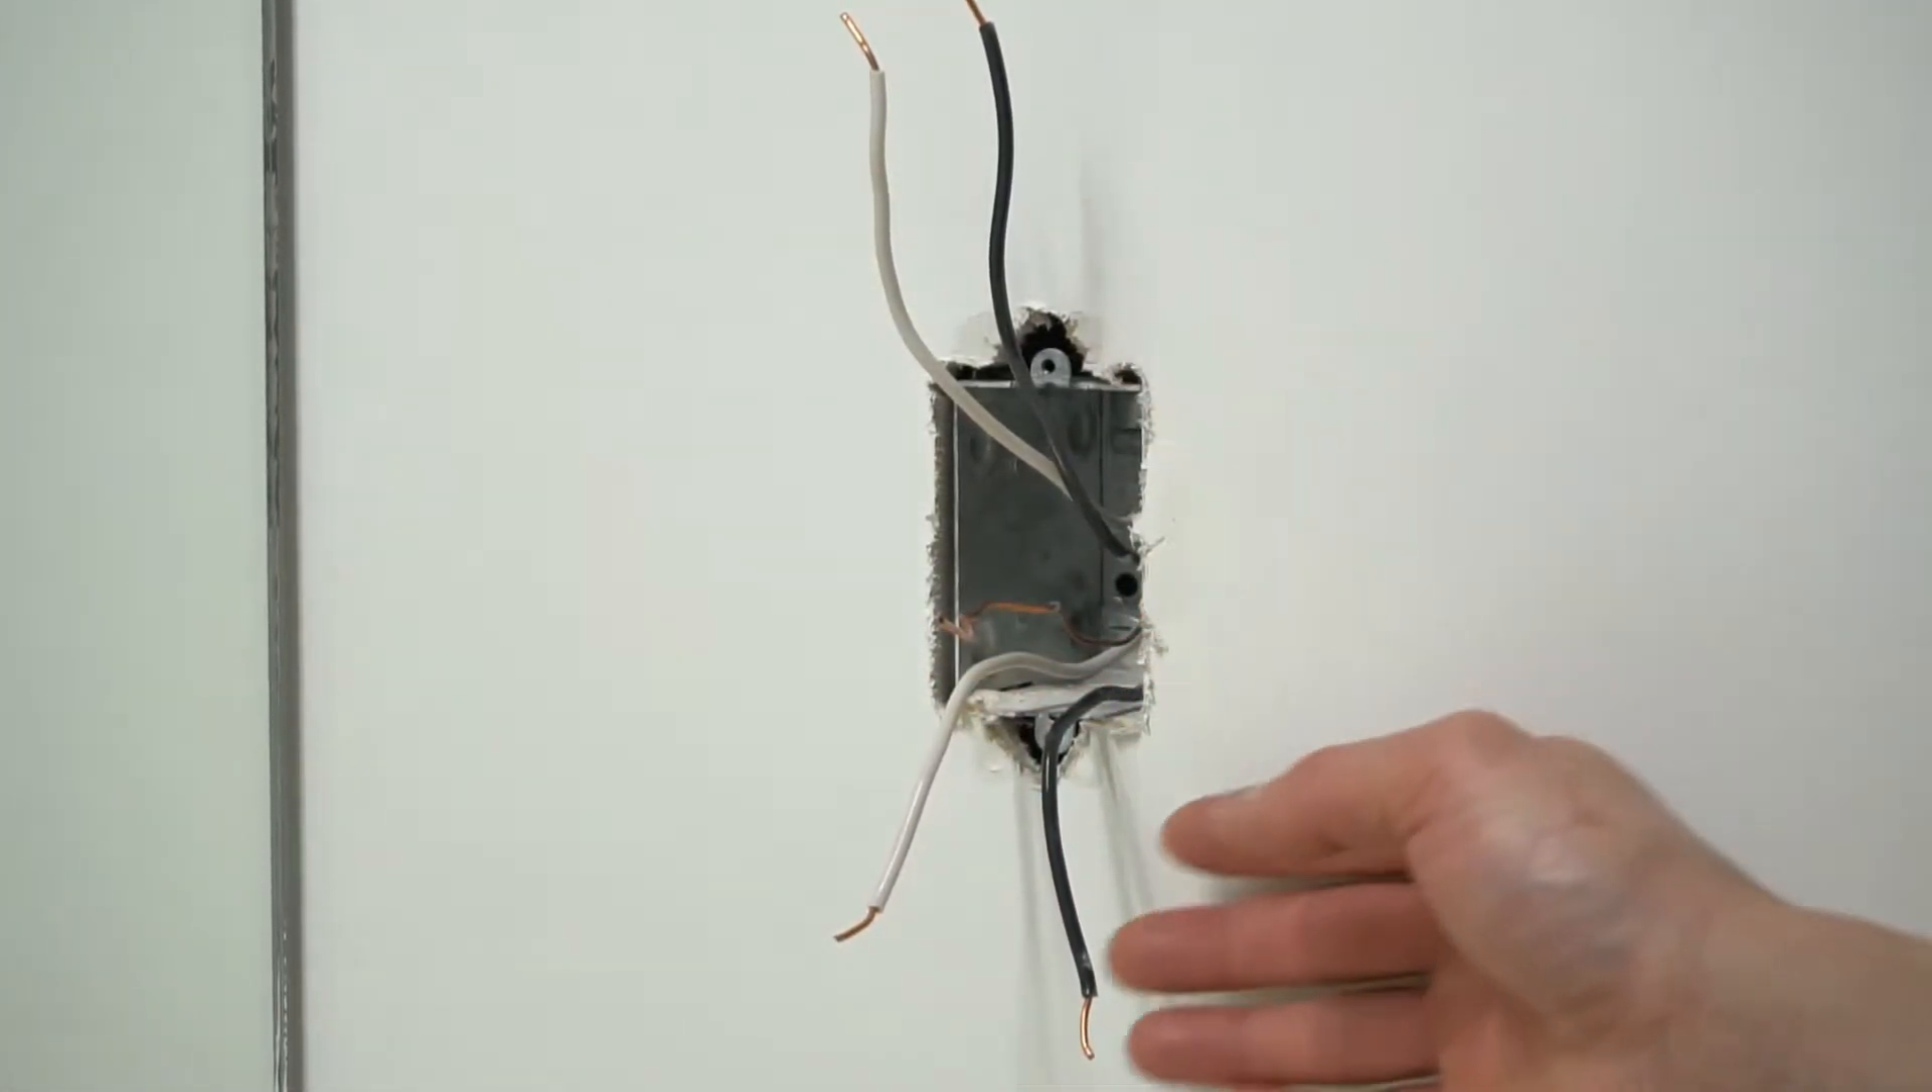We now have successfully removed the plug from the wires.